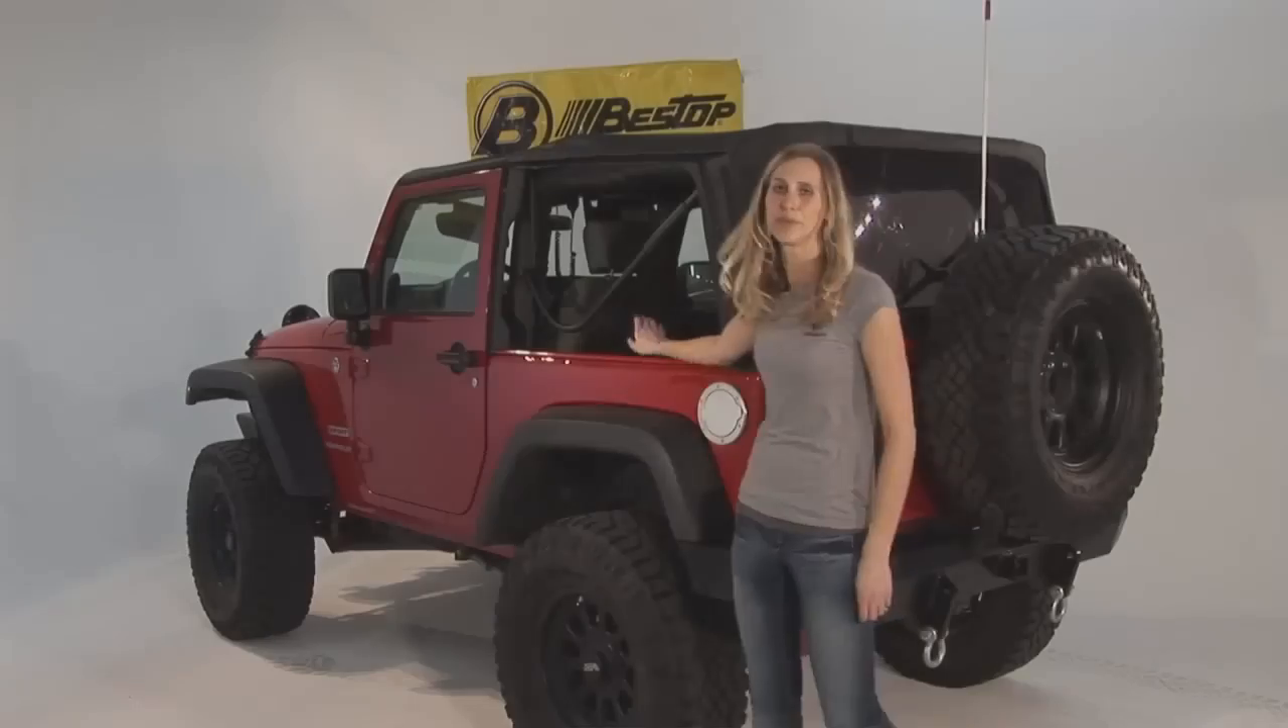Alright, only thing left now is to put in the side windows. You have a left and a right, of course.